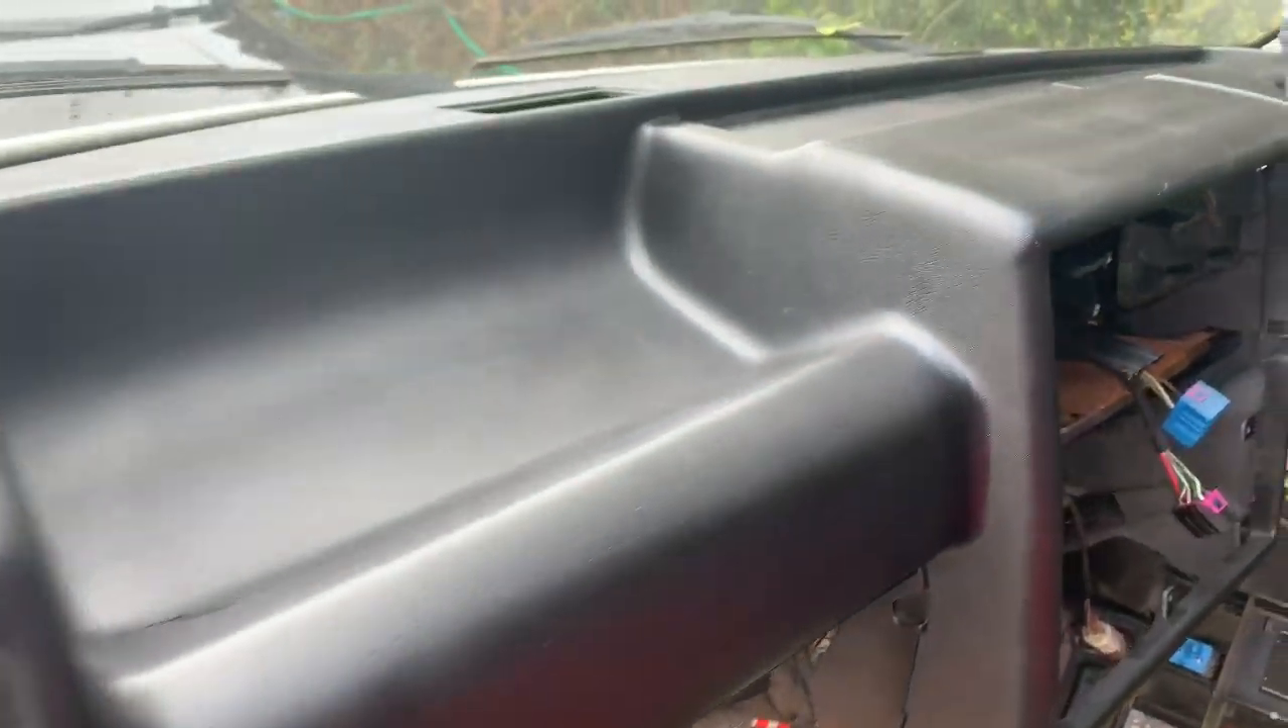Okay so there's the new black dash in place.